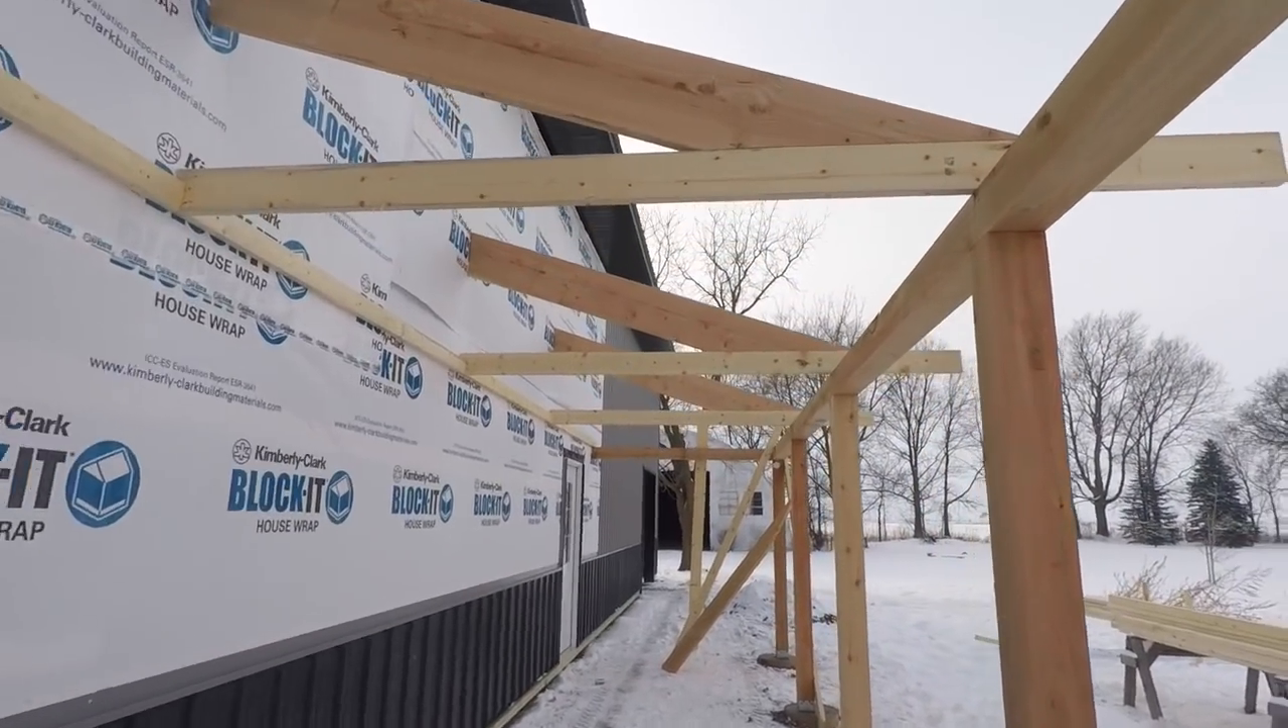Got the rafters up i'm gonna work on this end rafter and then i'll be able to start running my purlins.